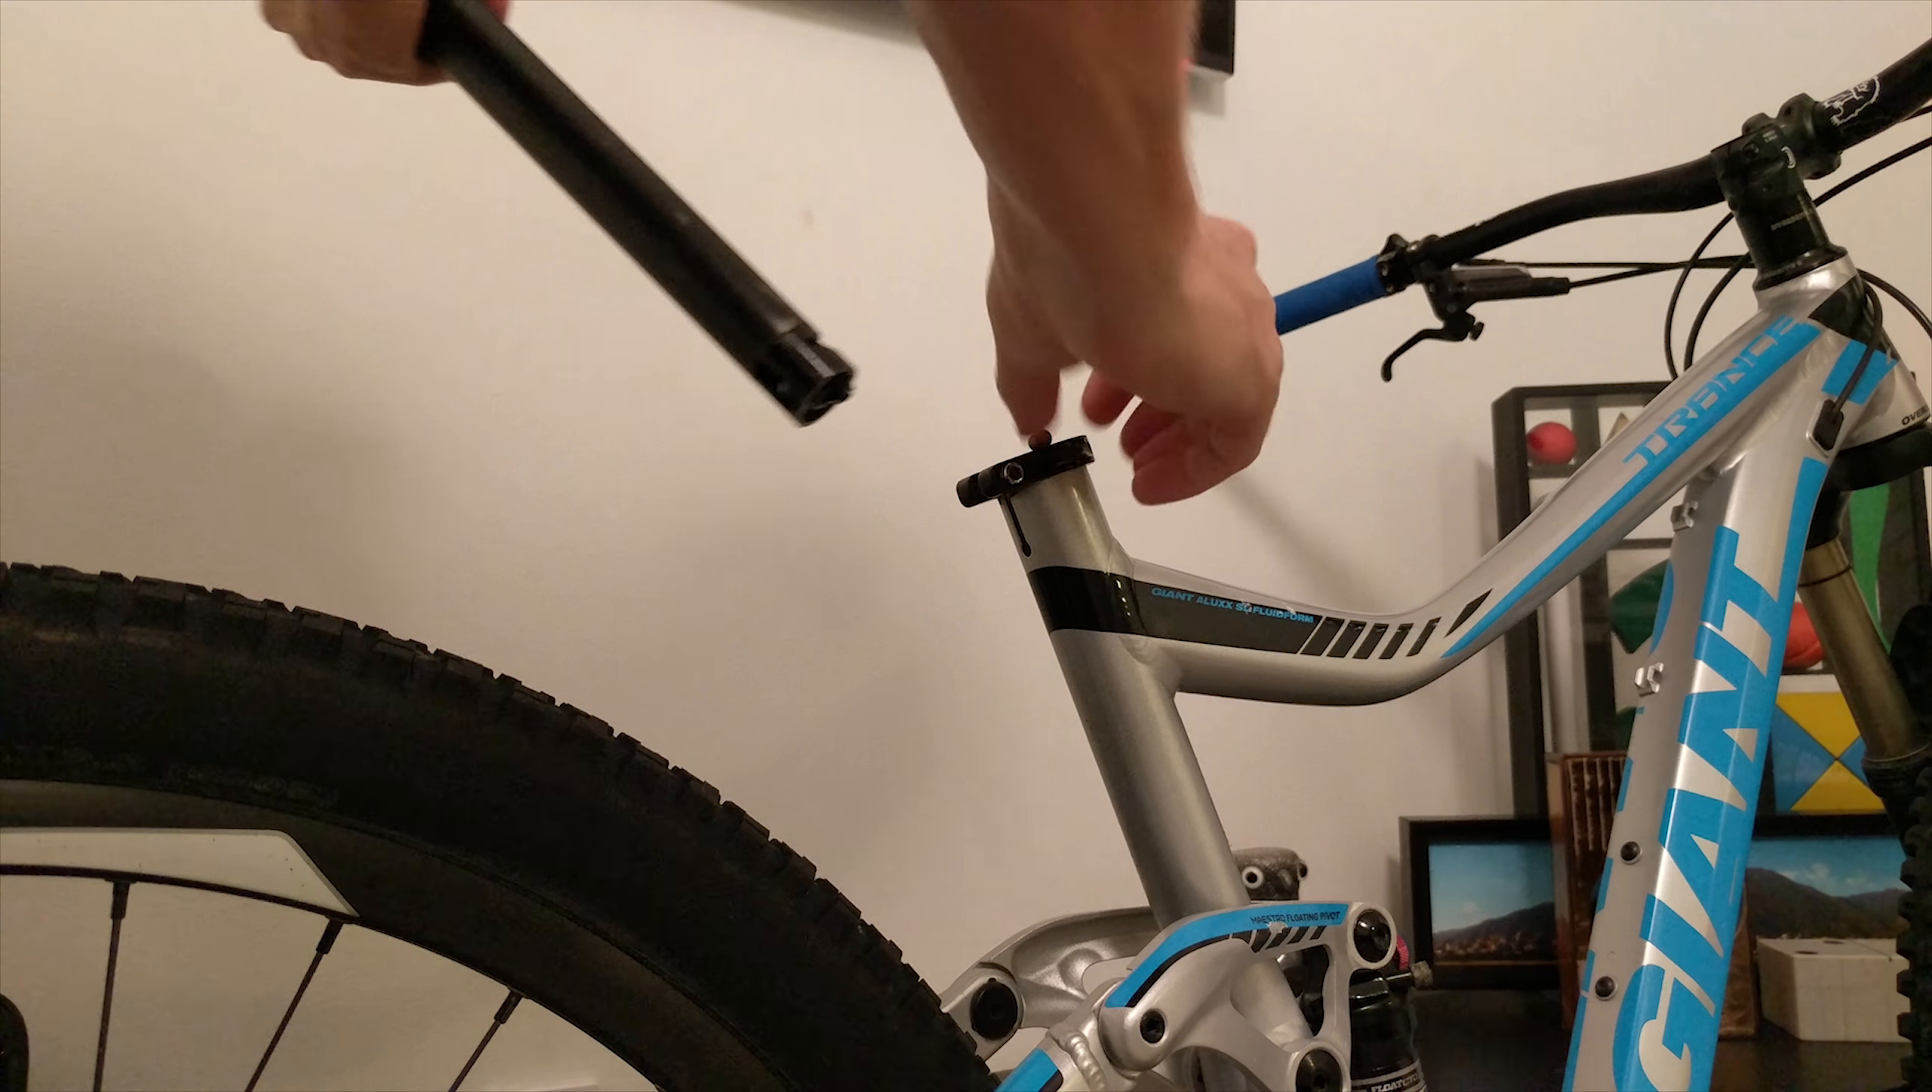We just need to put the seat post back in.